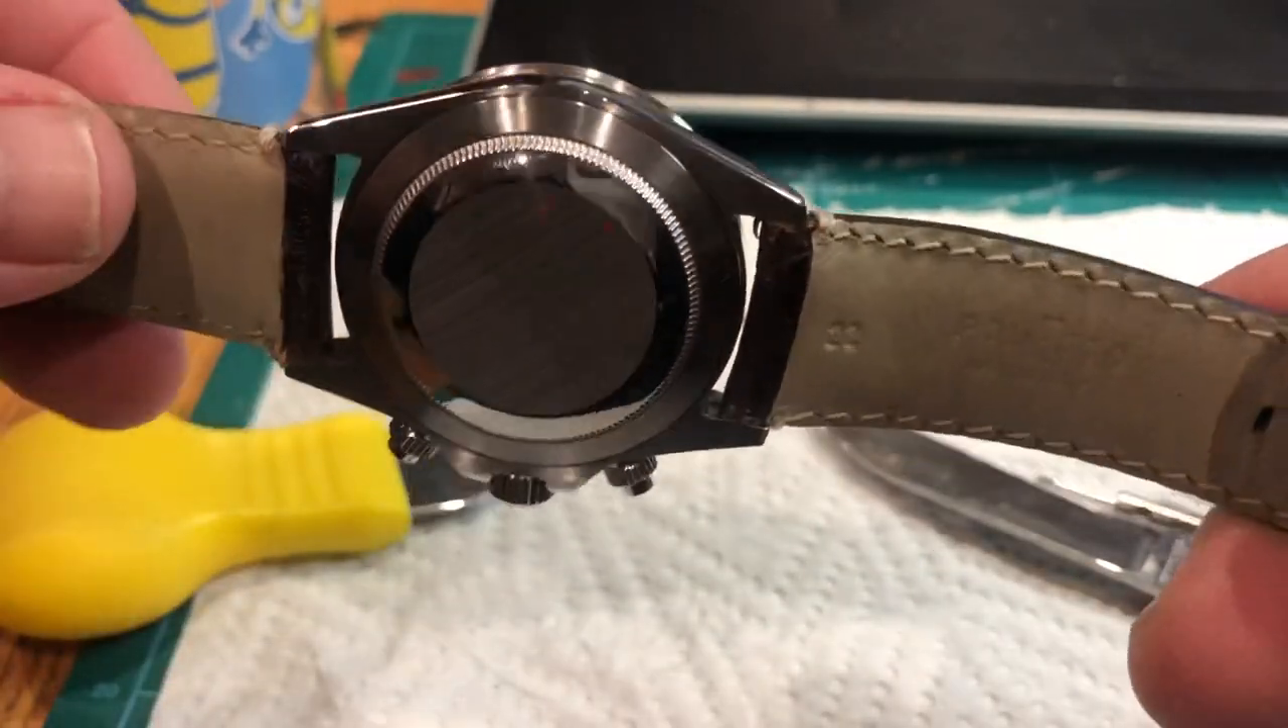I installed the strap and would you look at that.